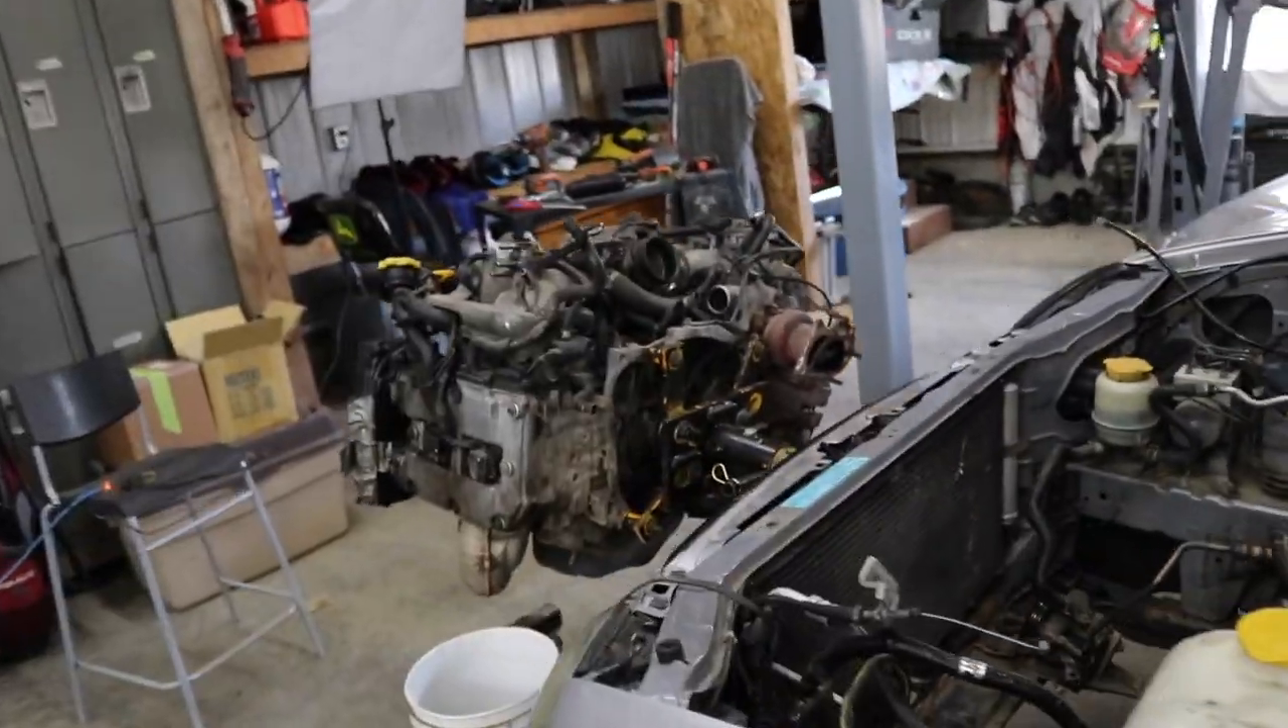We got the engine pulled out of the WRX. We still got a whole bunch of work to do on this thing.